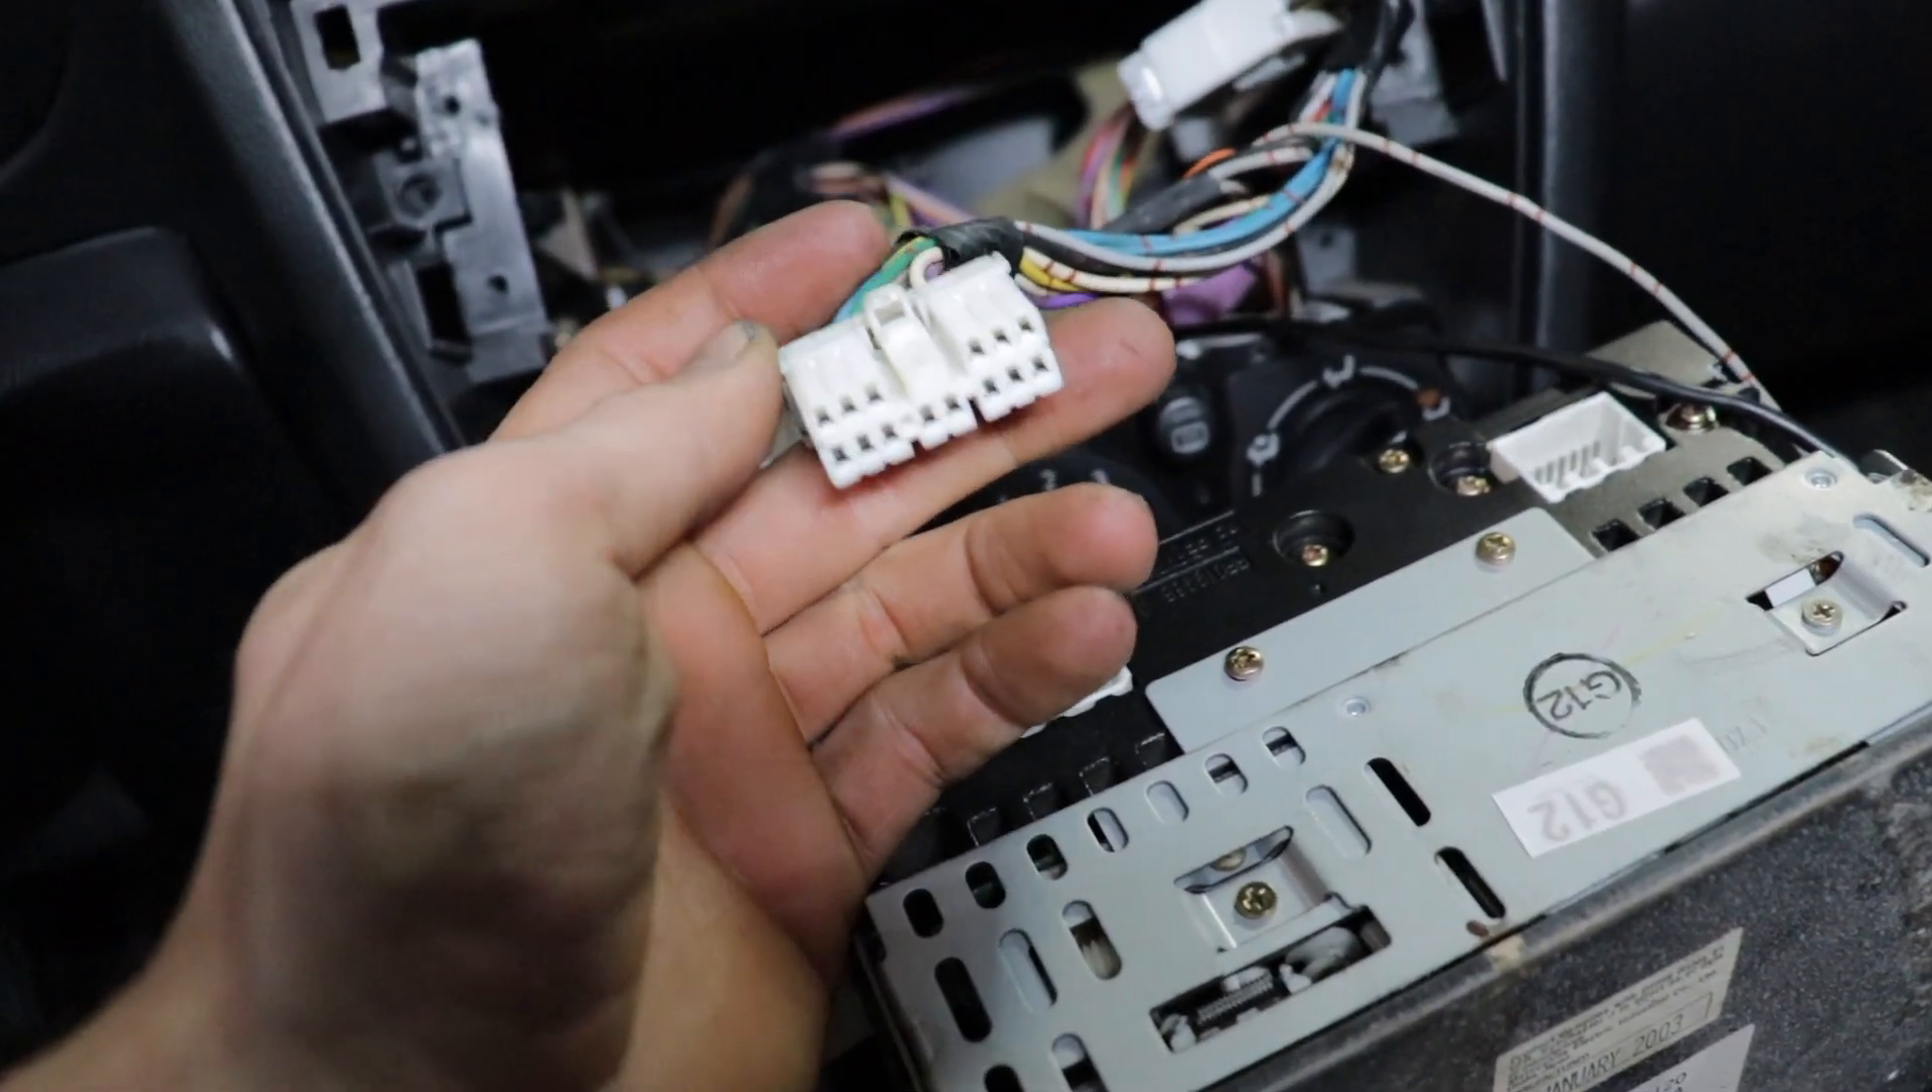So what I'm going to do is I got the radio out. Got it unplugged here.